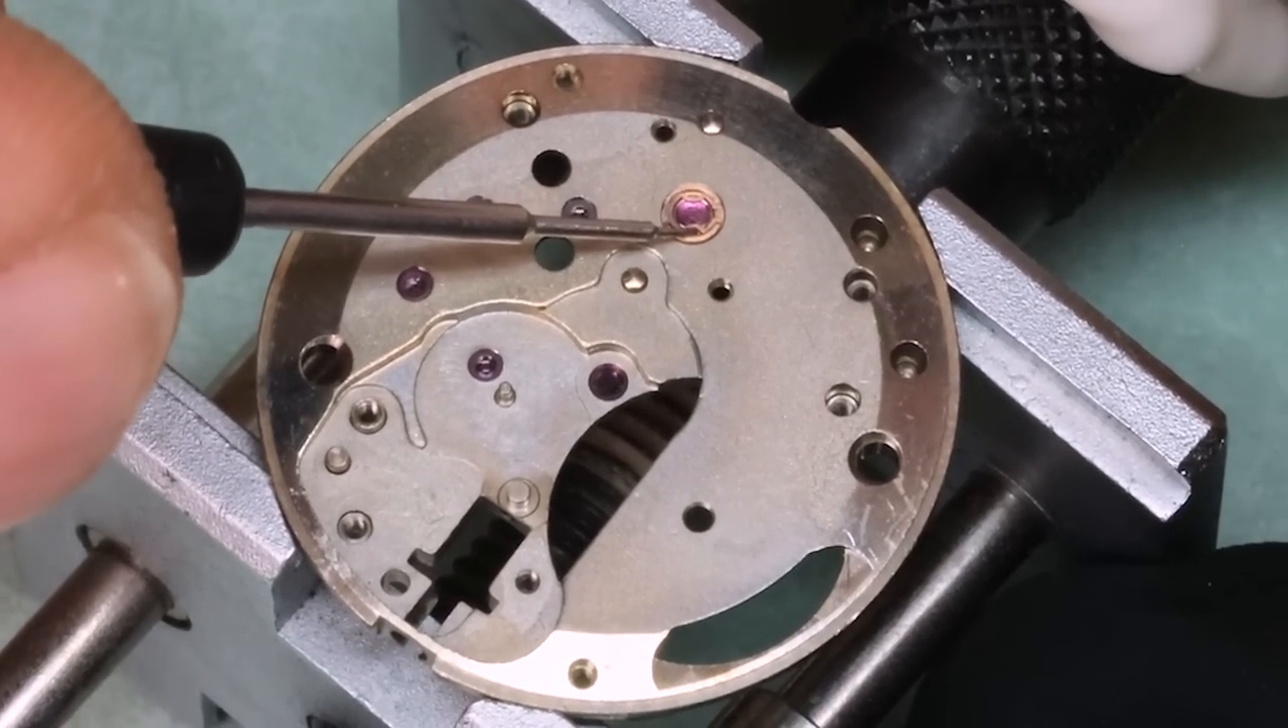We managed to strip down most of the movement.